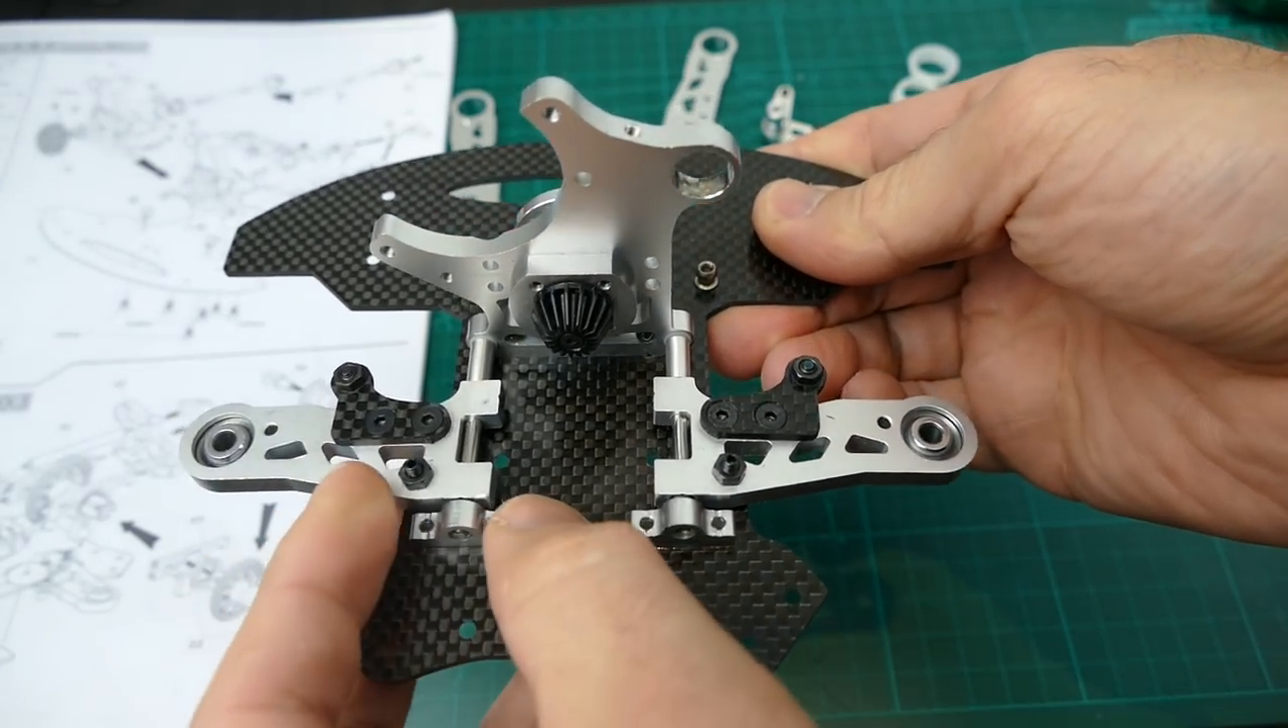And there we have step five done. Left and right suspension arms are on. Everything seems to be in where it should.